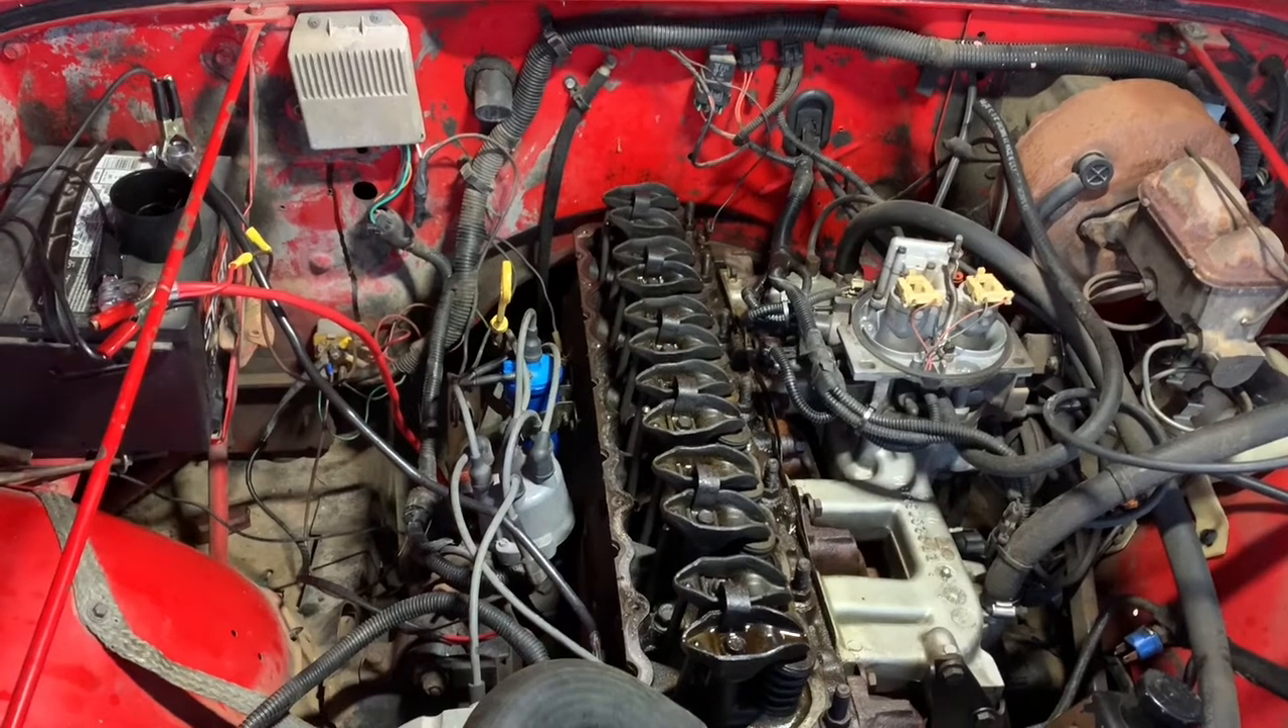I already took the valve cover off, obviously.